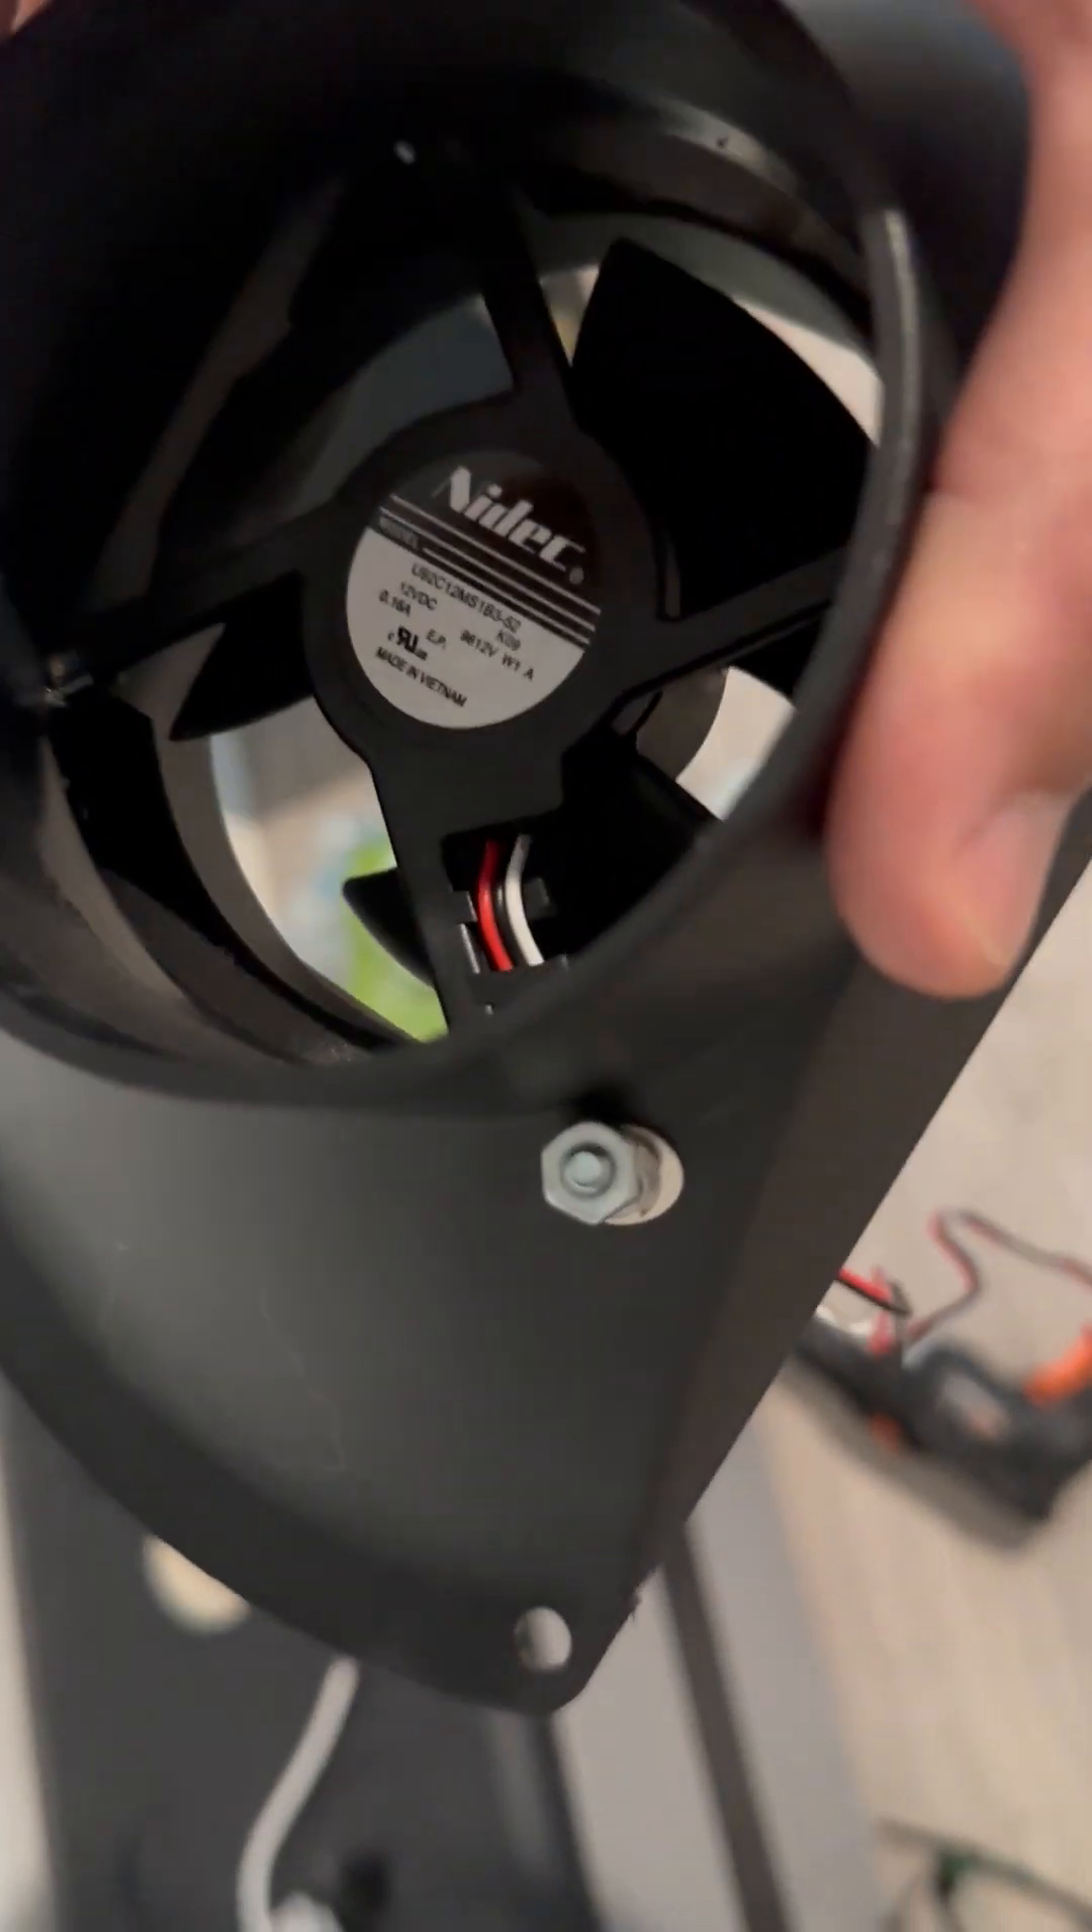So i put the fan in which is a perfect fit for this shroud and it's inside so it's recessed on this side.